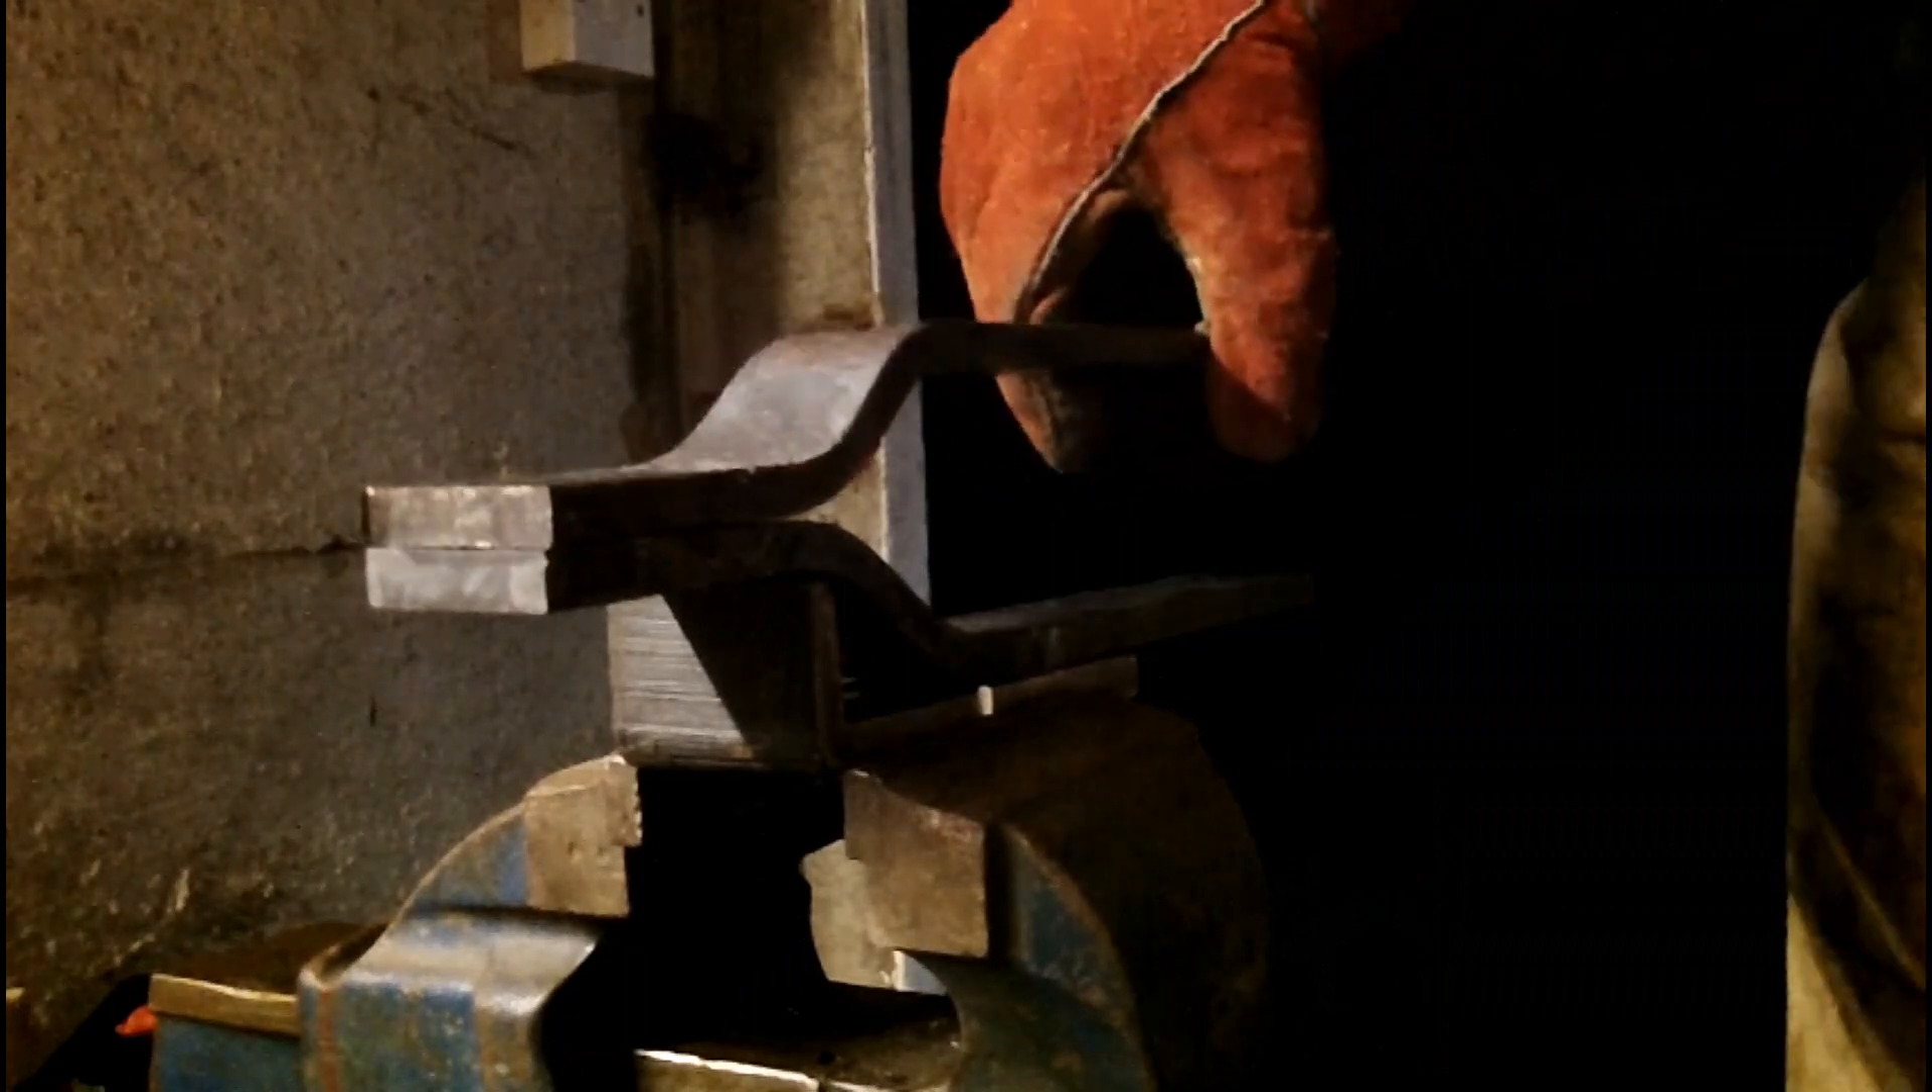Here you can see that this is an iterative process, and there's a lot of fine adjustments until it's just right. By the end though, the two pieces look pretty parallel.